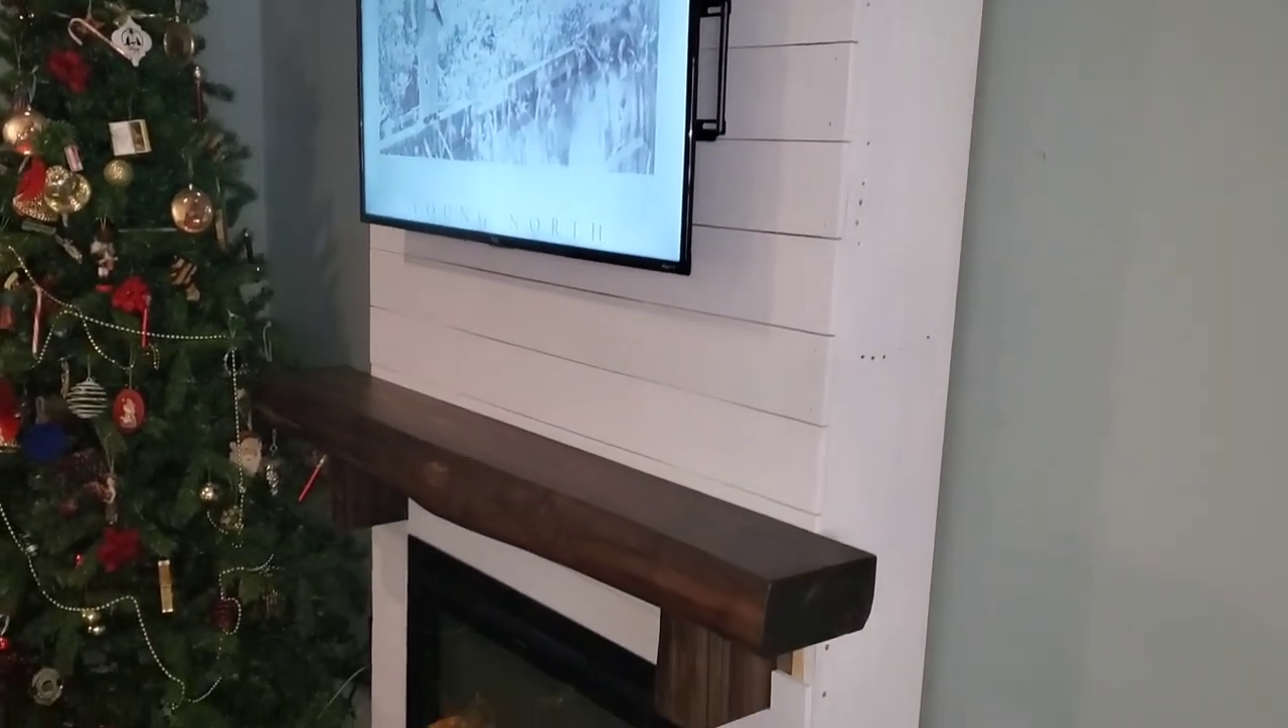So, the mantle is in.